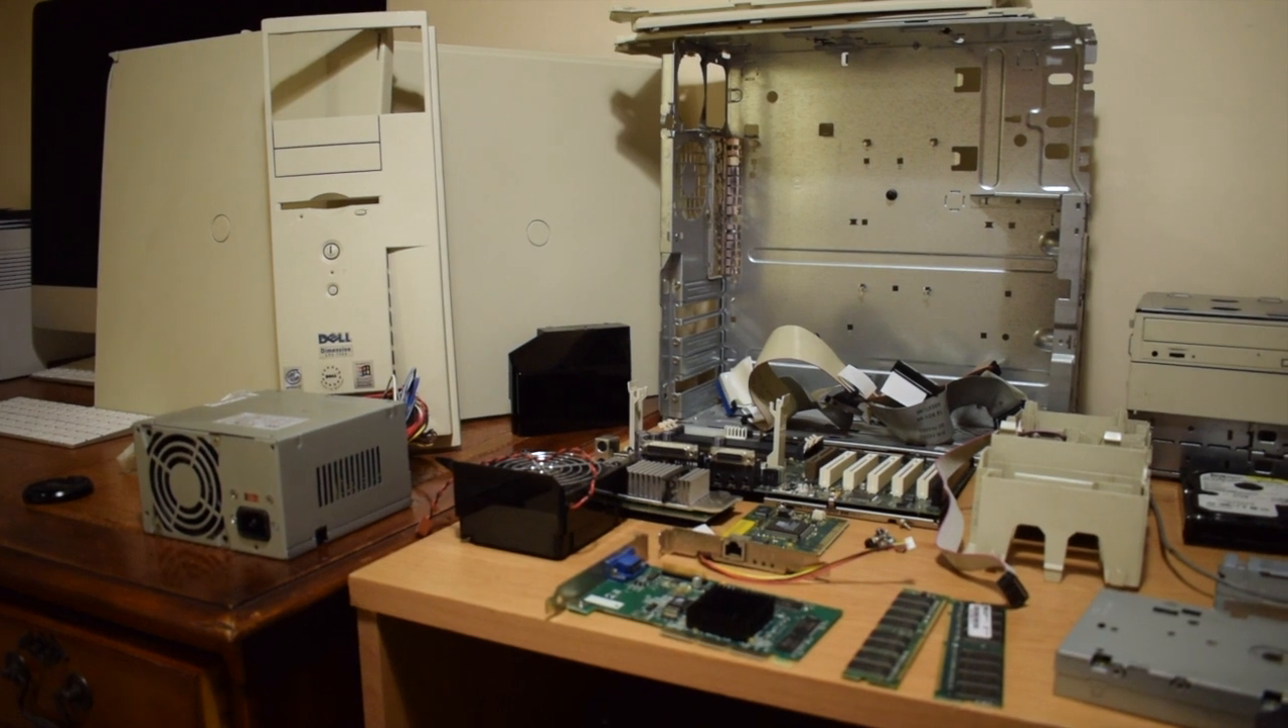Okay so I've disassembled the Dell unit.